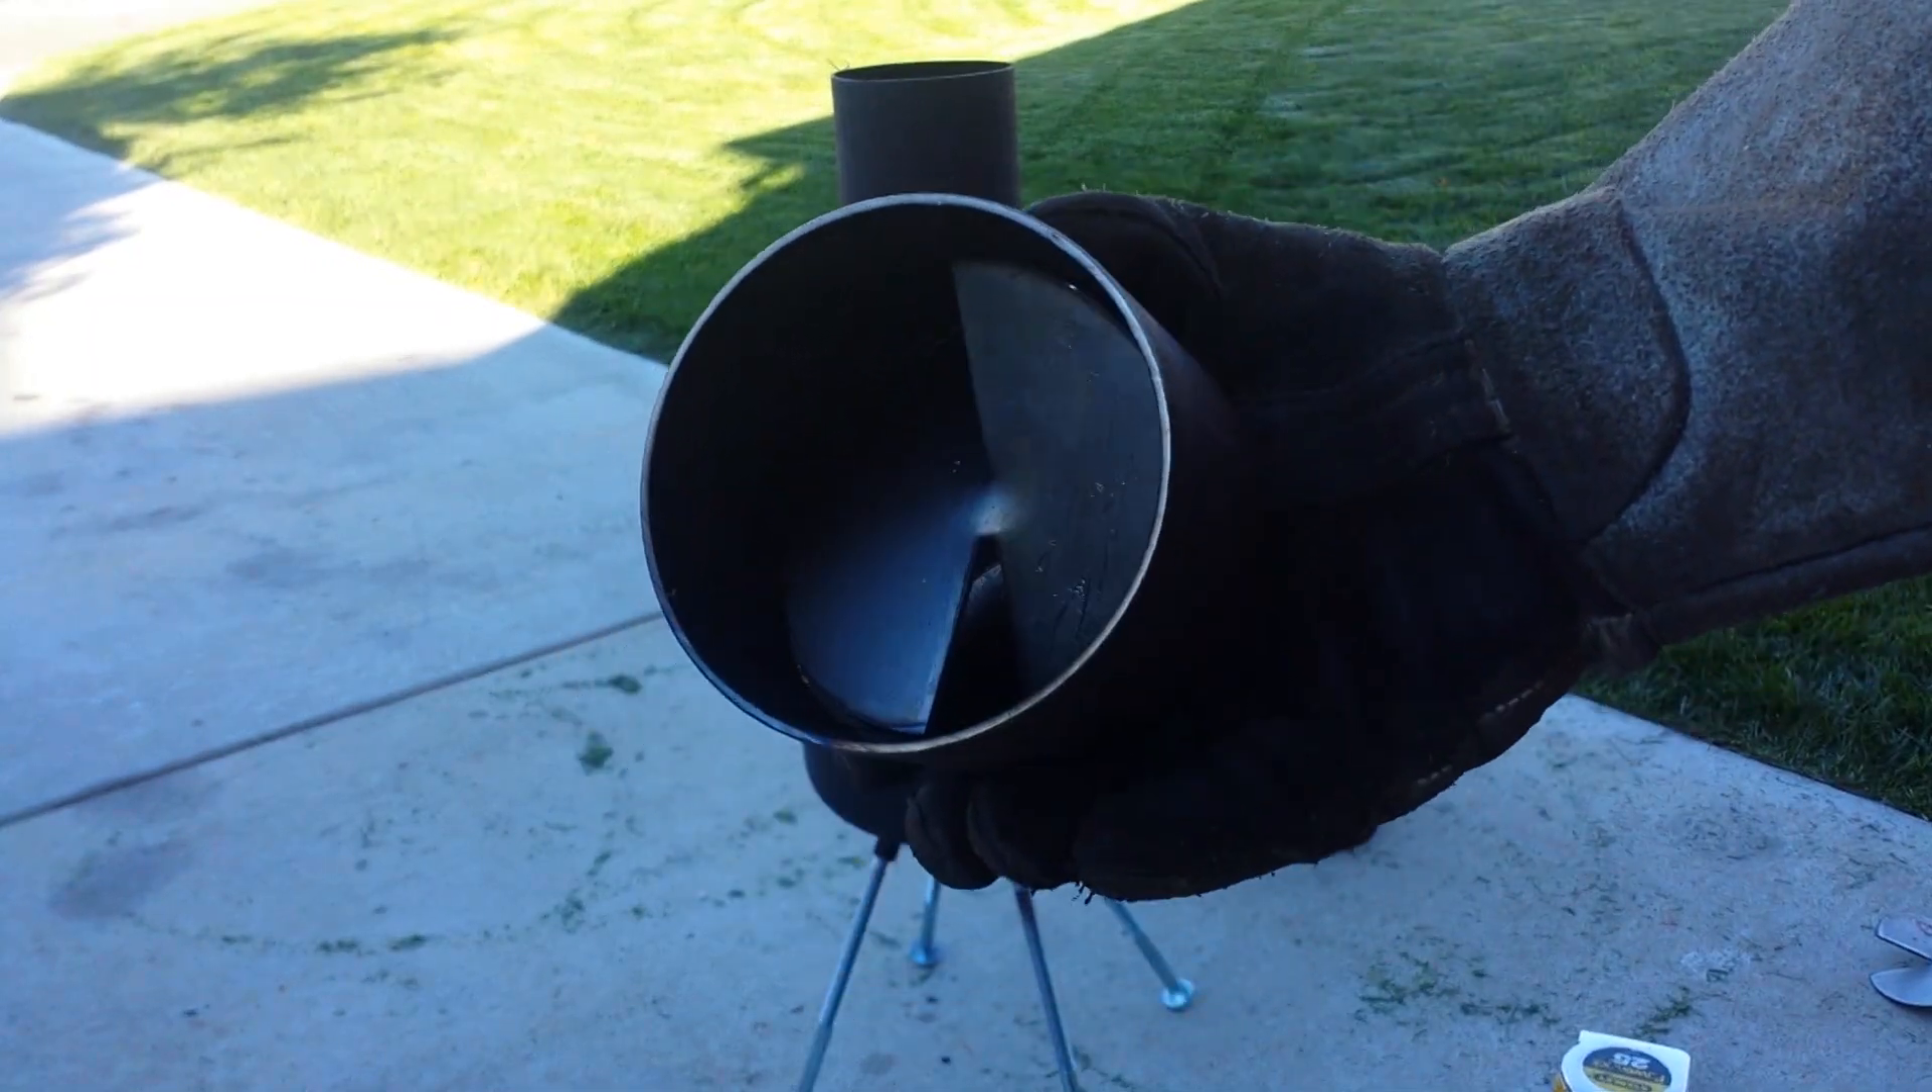You can see in this three inch flue, I stuck in this little piece for the vortex.